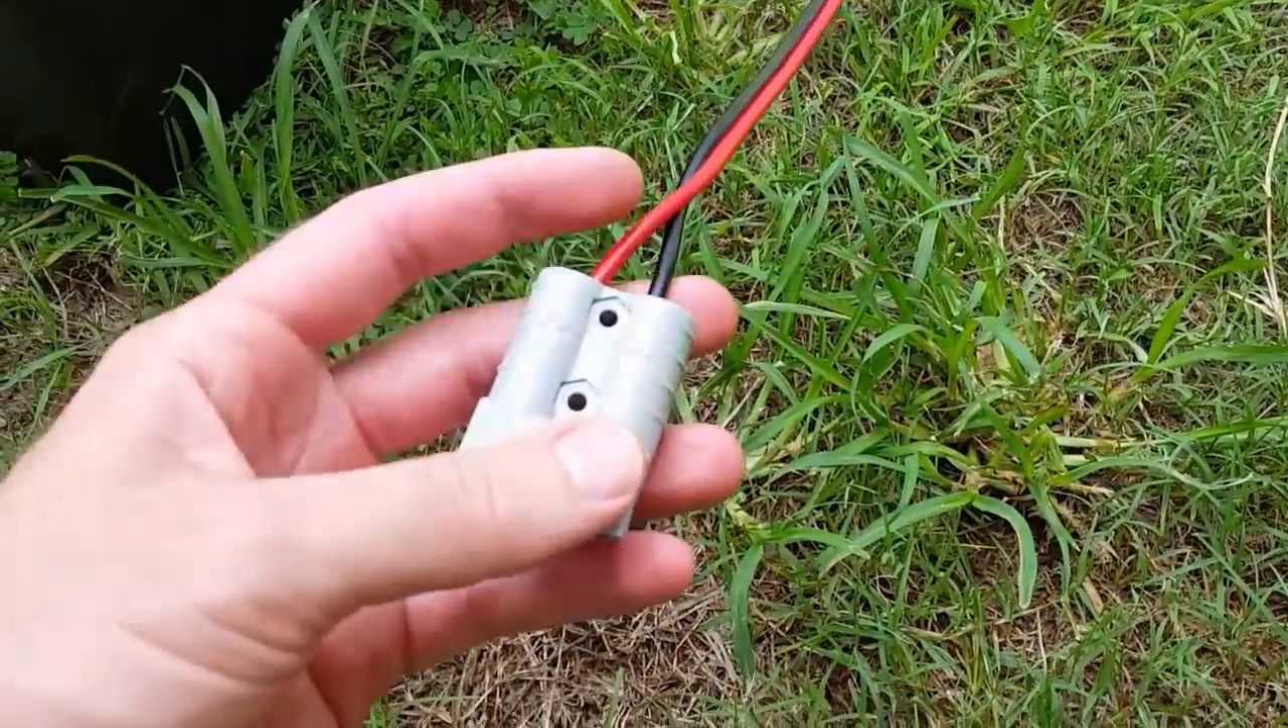Here is the completed Anderson plug installed on the end of the cable.